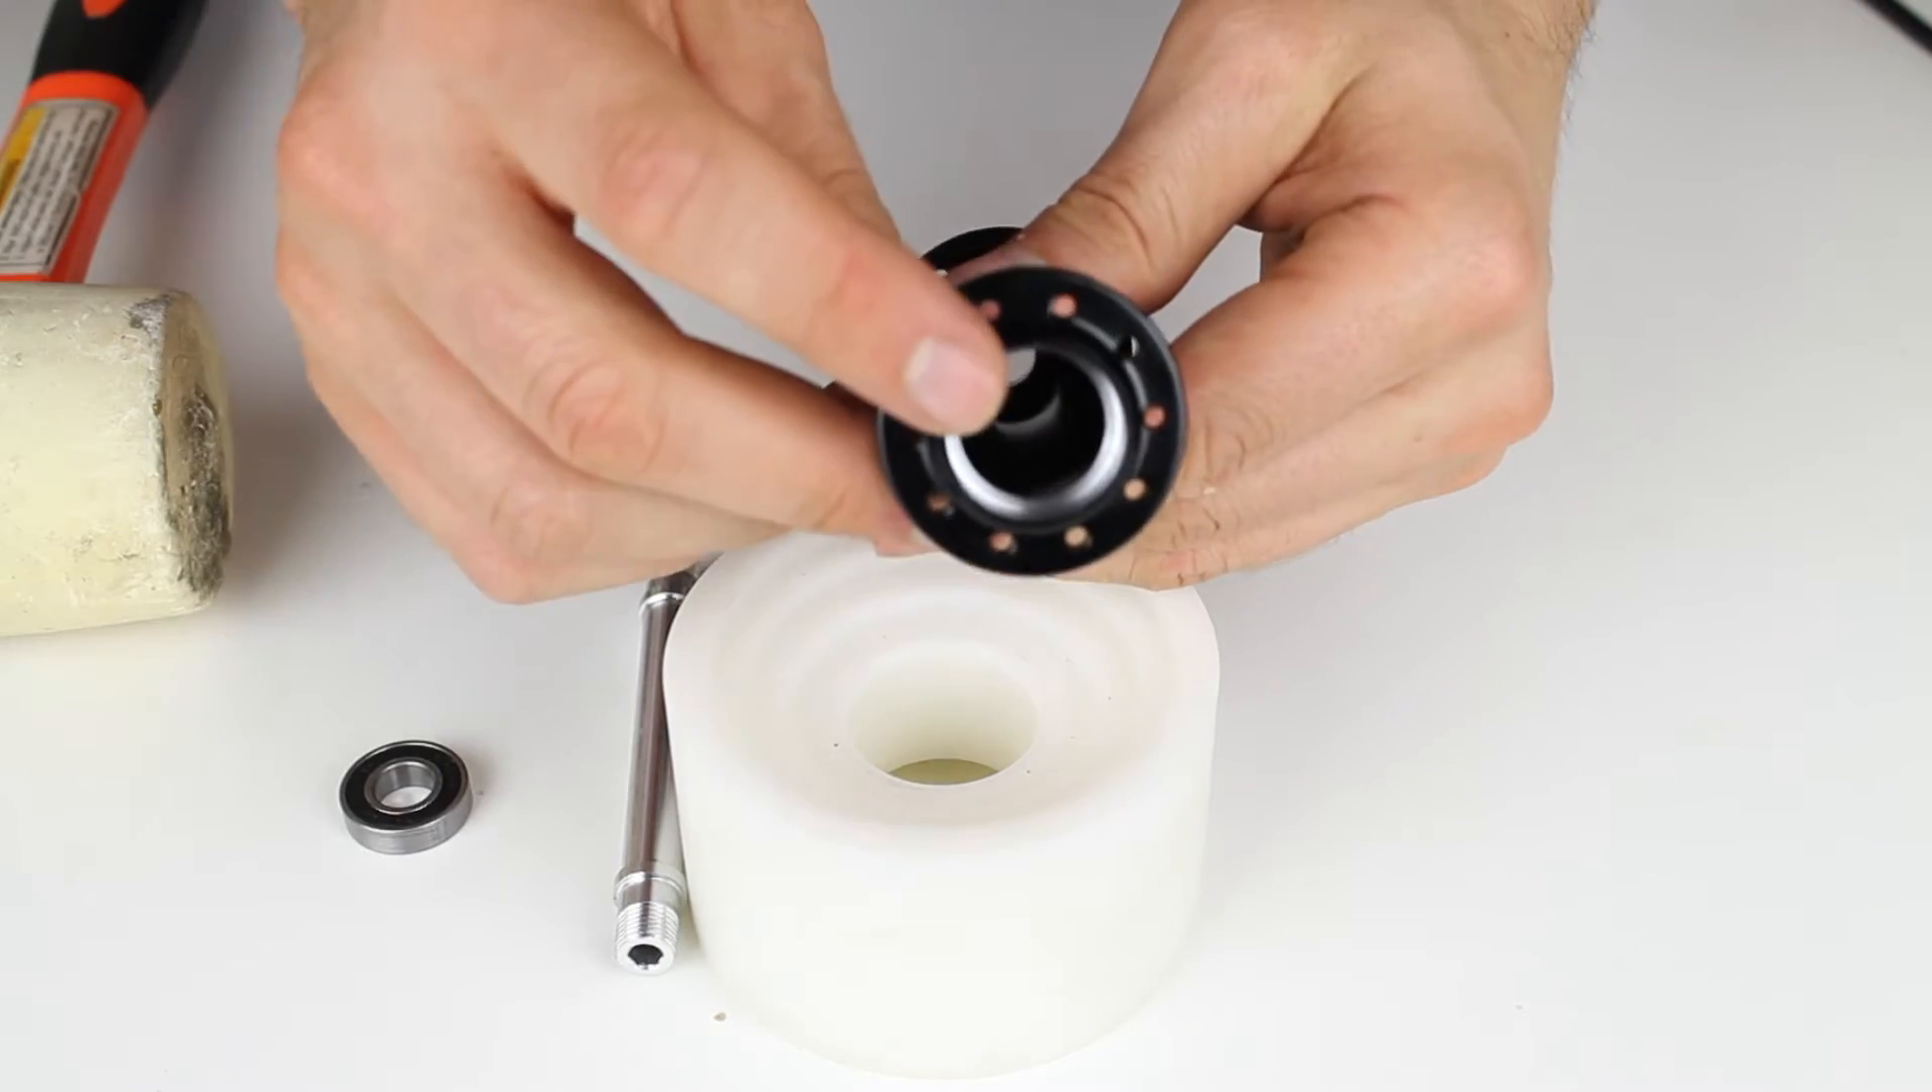What you're left with is an empty hub shell on this side and you still have the bearing in the opposite side.